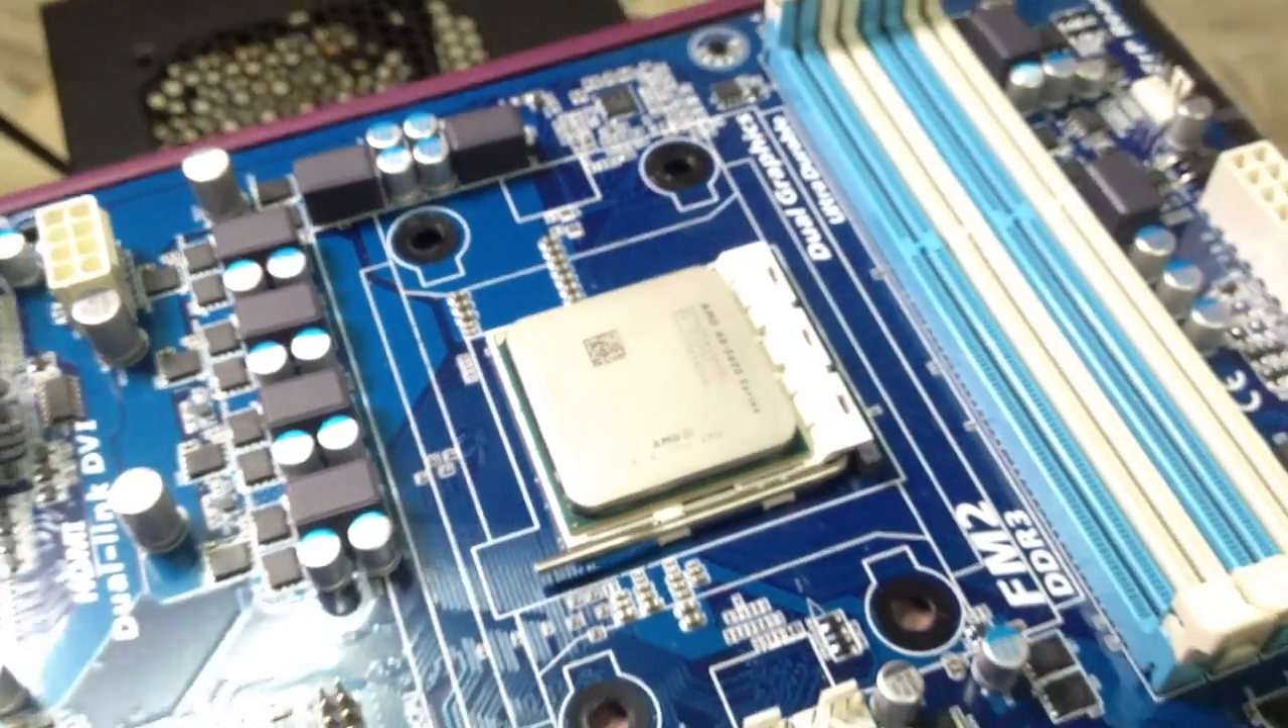Pull the lever down and there you have it. You have already installed your processor.